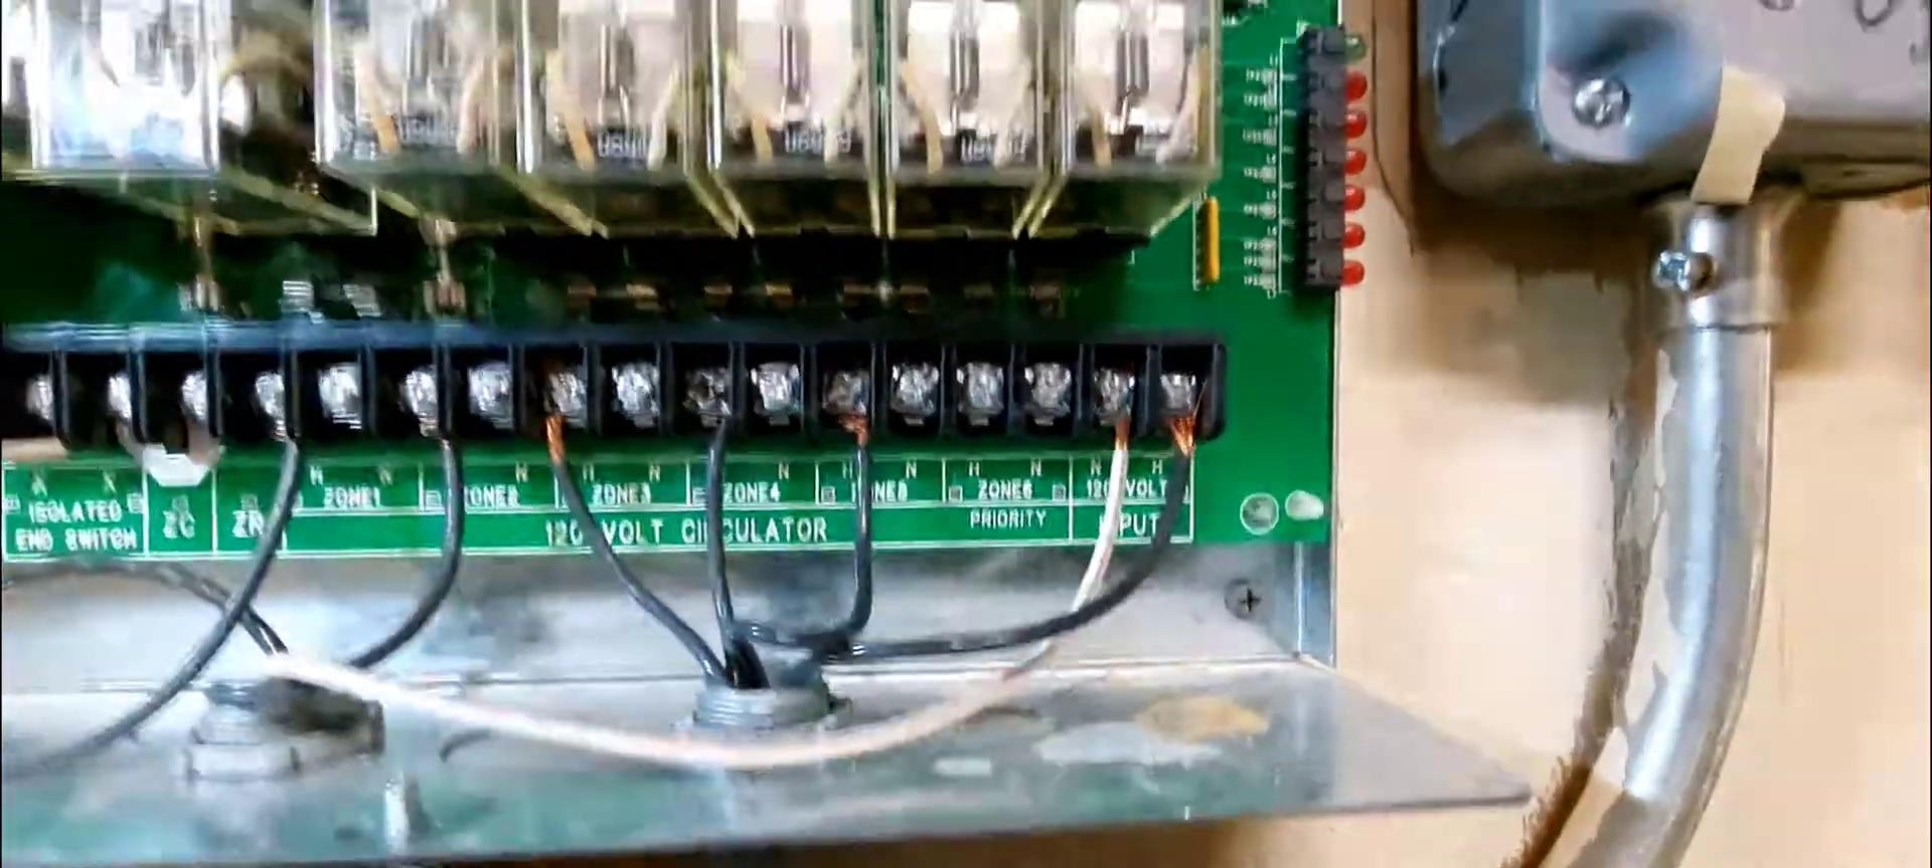Um so yeah i got the uh wires back in place.